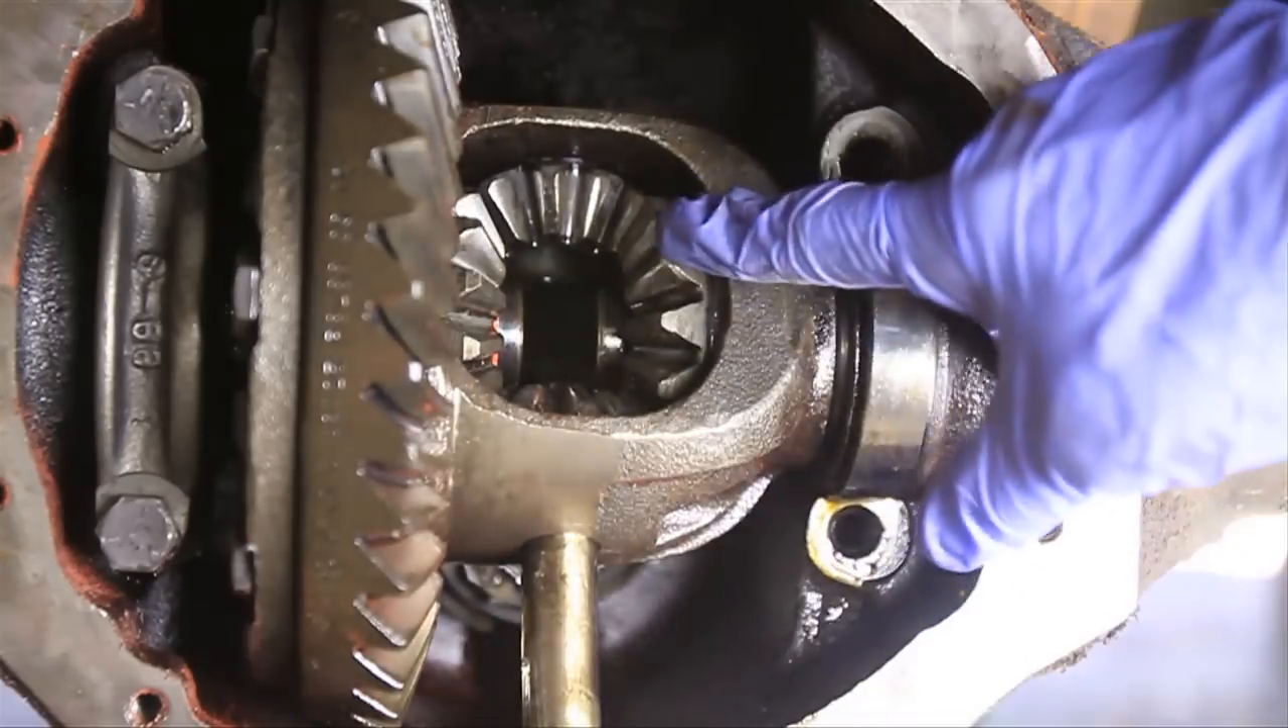I've got that pin sticking out like i mentioned.